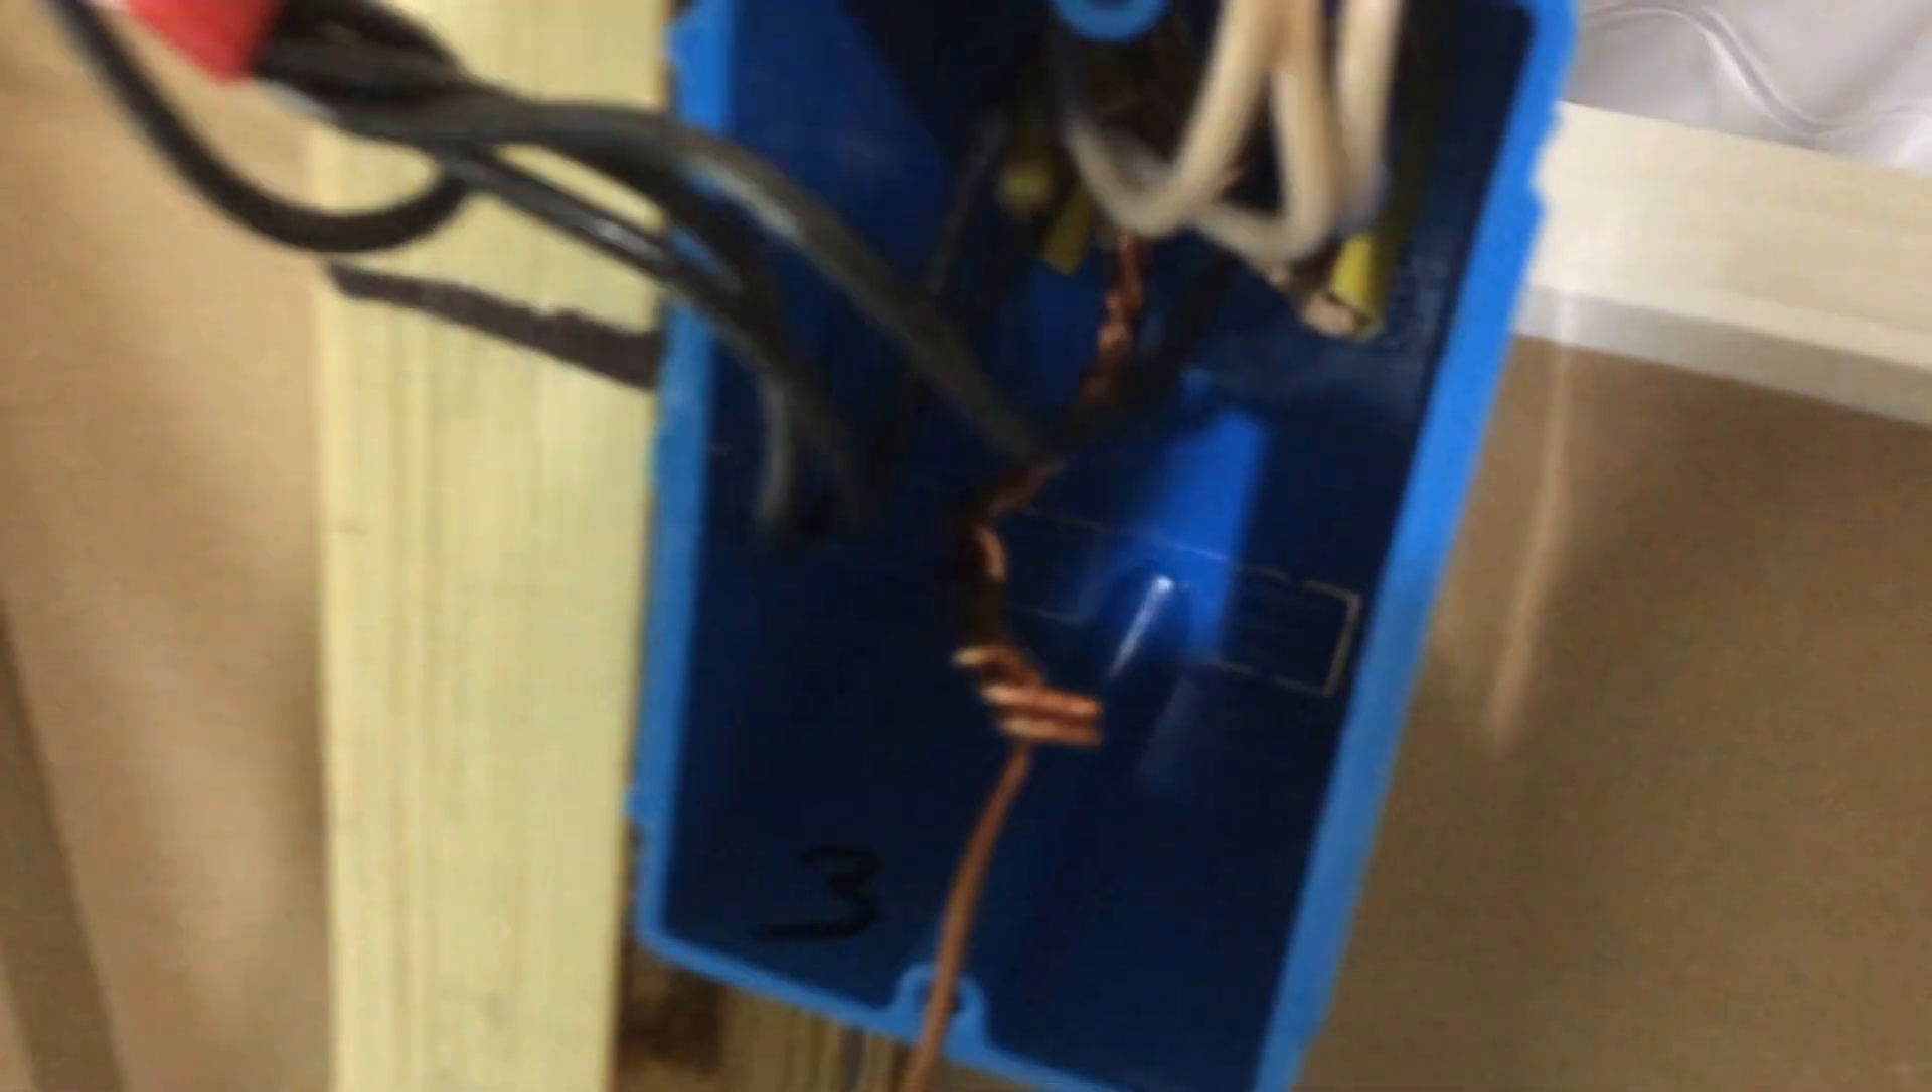But if you'll notice, this right here, all the ground wires were taken and twisted together.